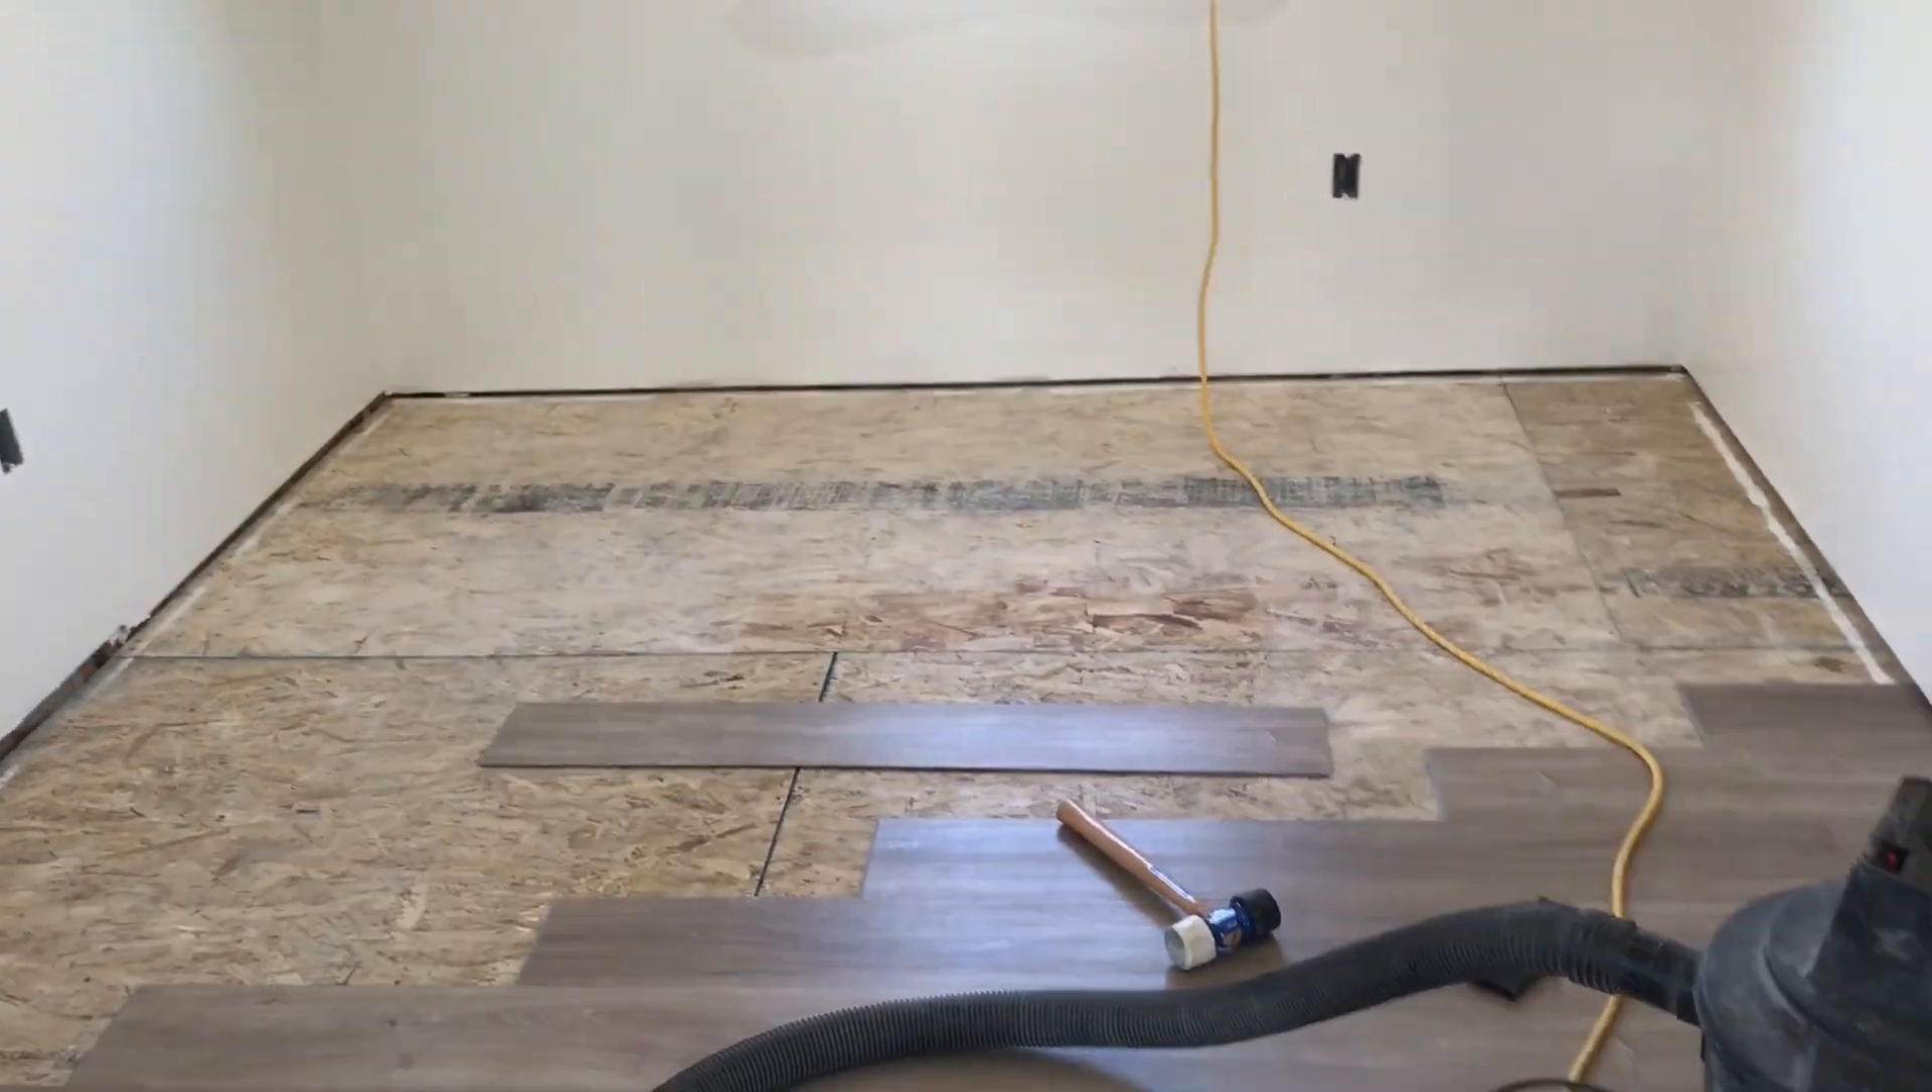I'm just getting the last little bit of flooring done here. I've got I don't know maybe six rows left or so.